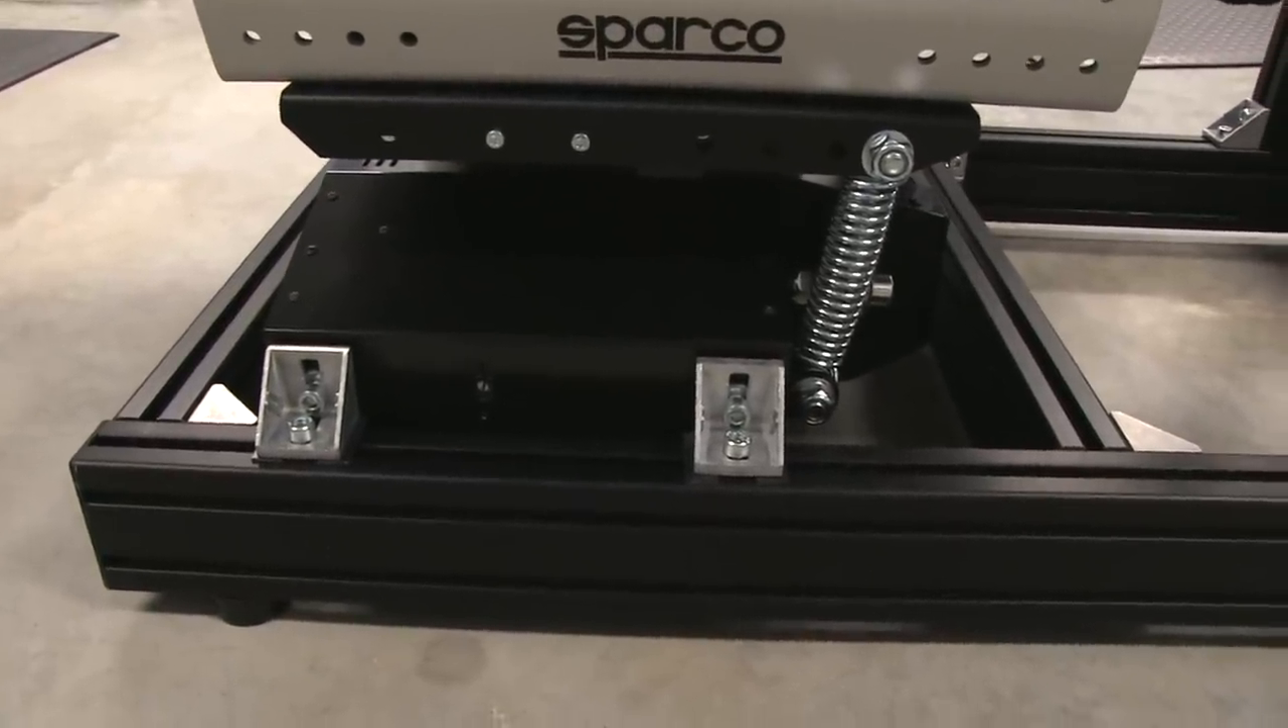All right we've got the platform securely mounted to our Simlabs GT1 Evo rig and it looks like these two corner brackets on each side are going to do the job.